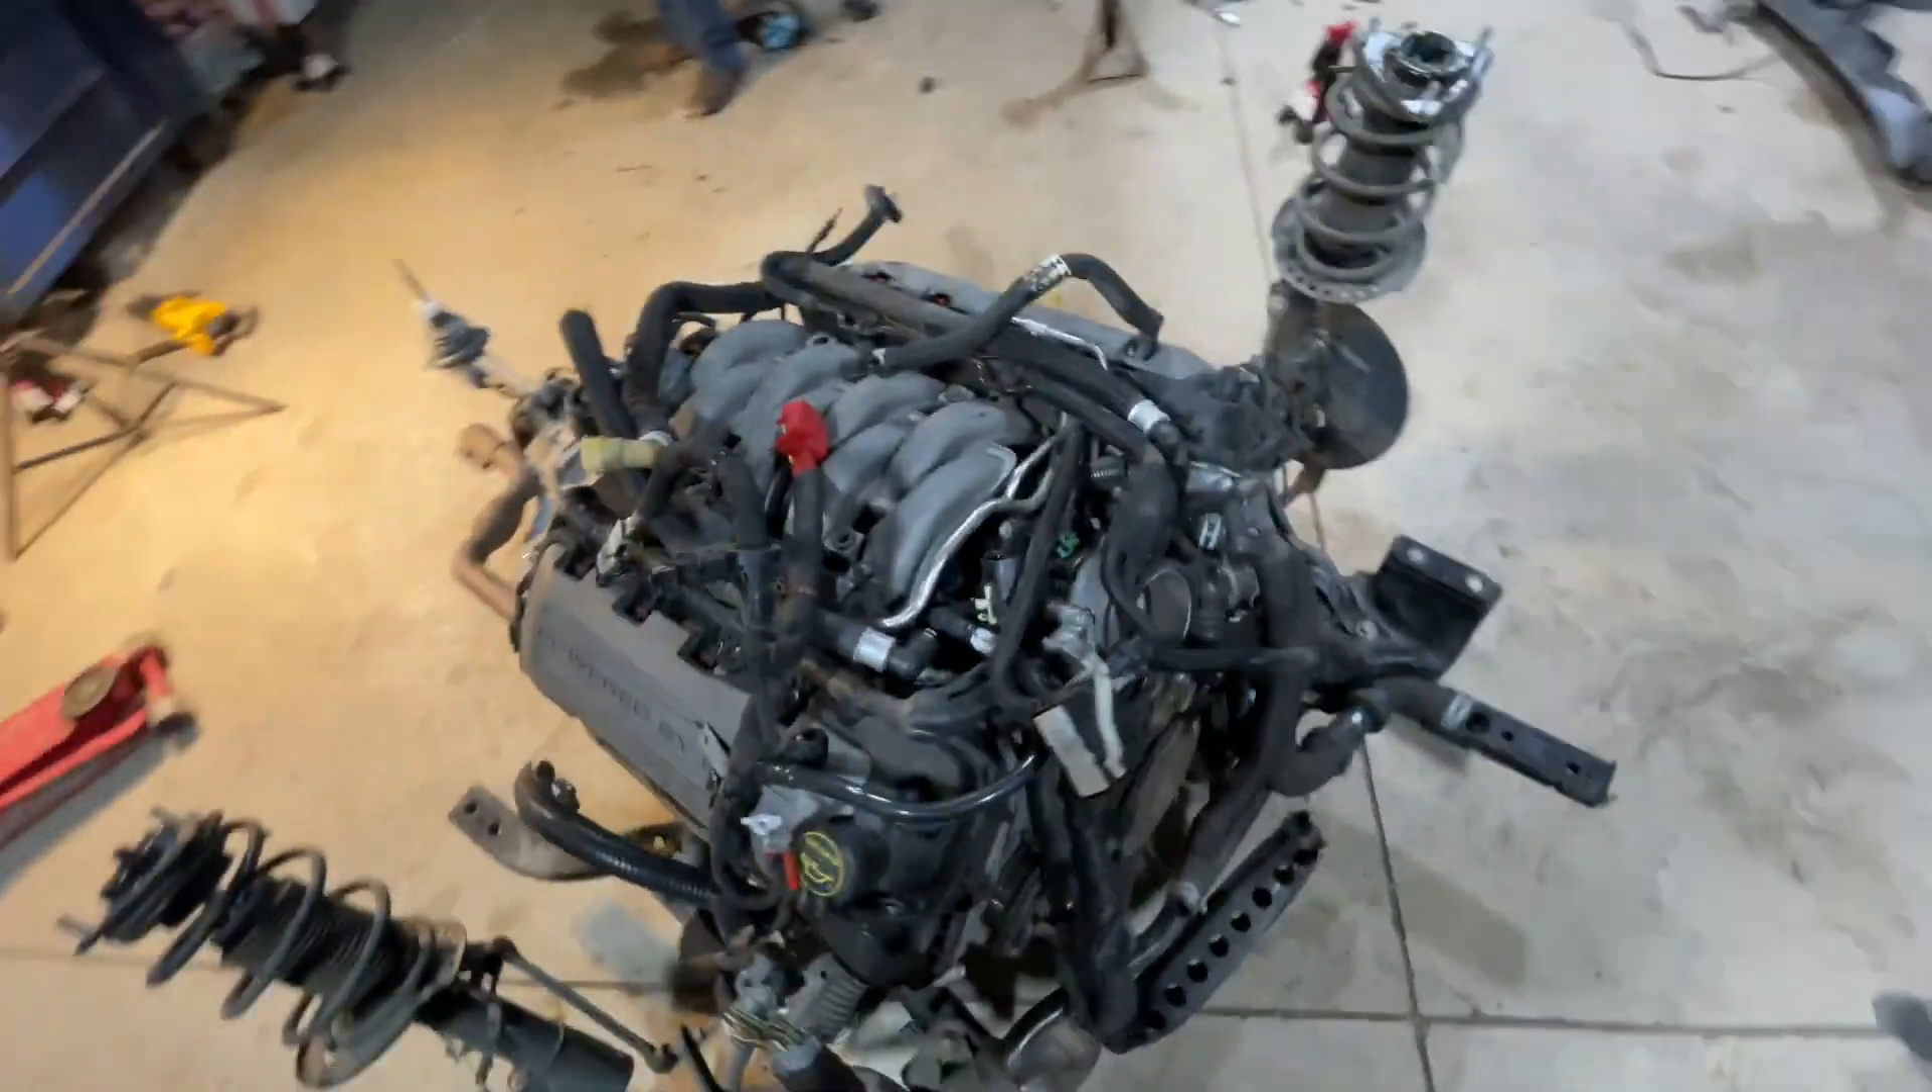Guys, we got the engine trans out.